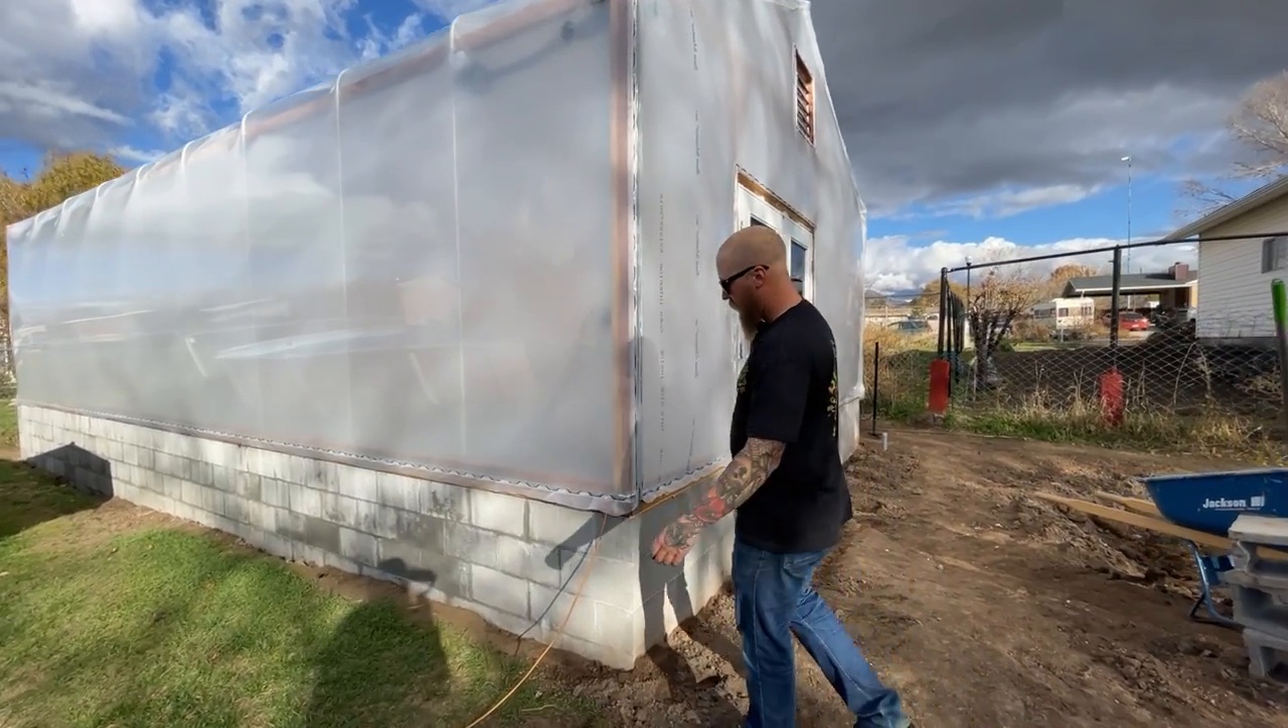We set up this little block wall here.